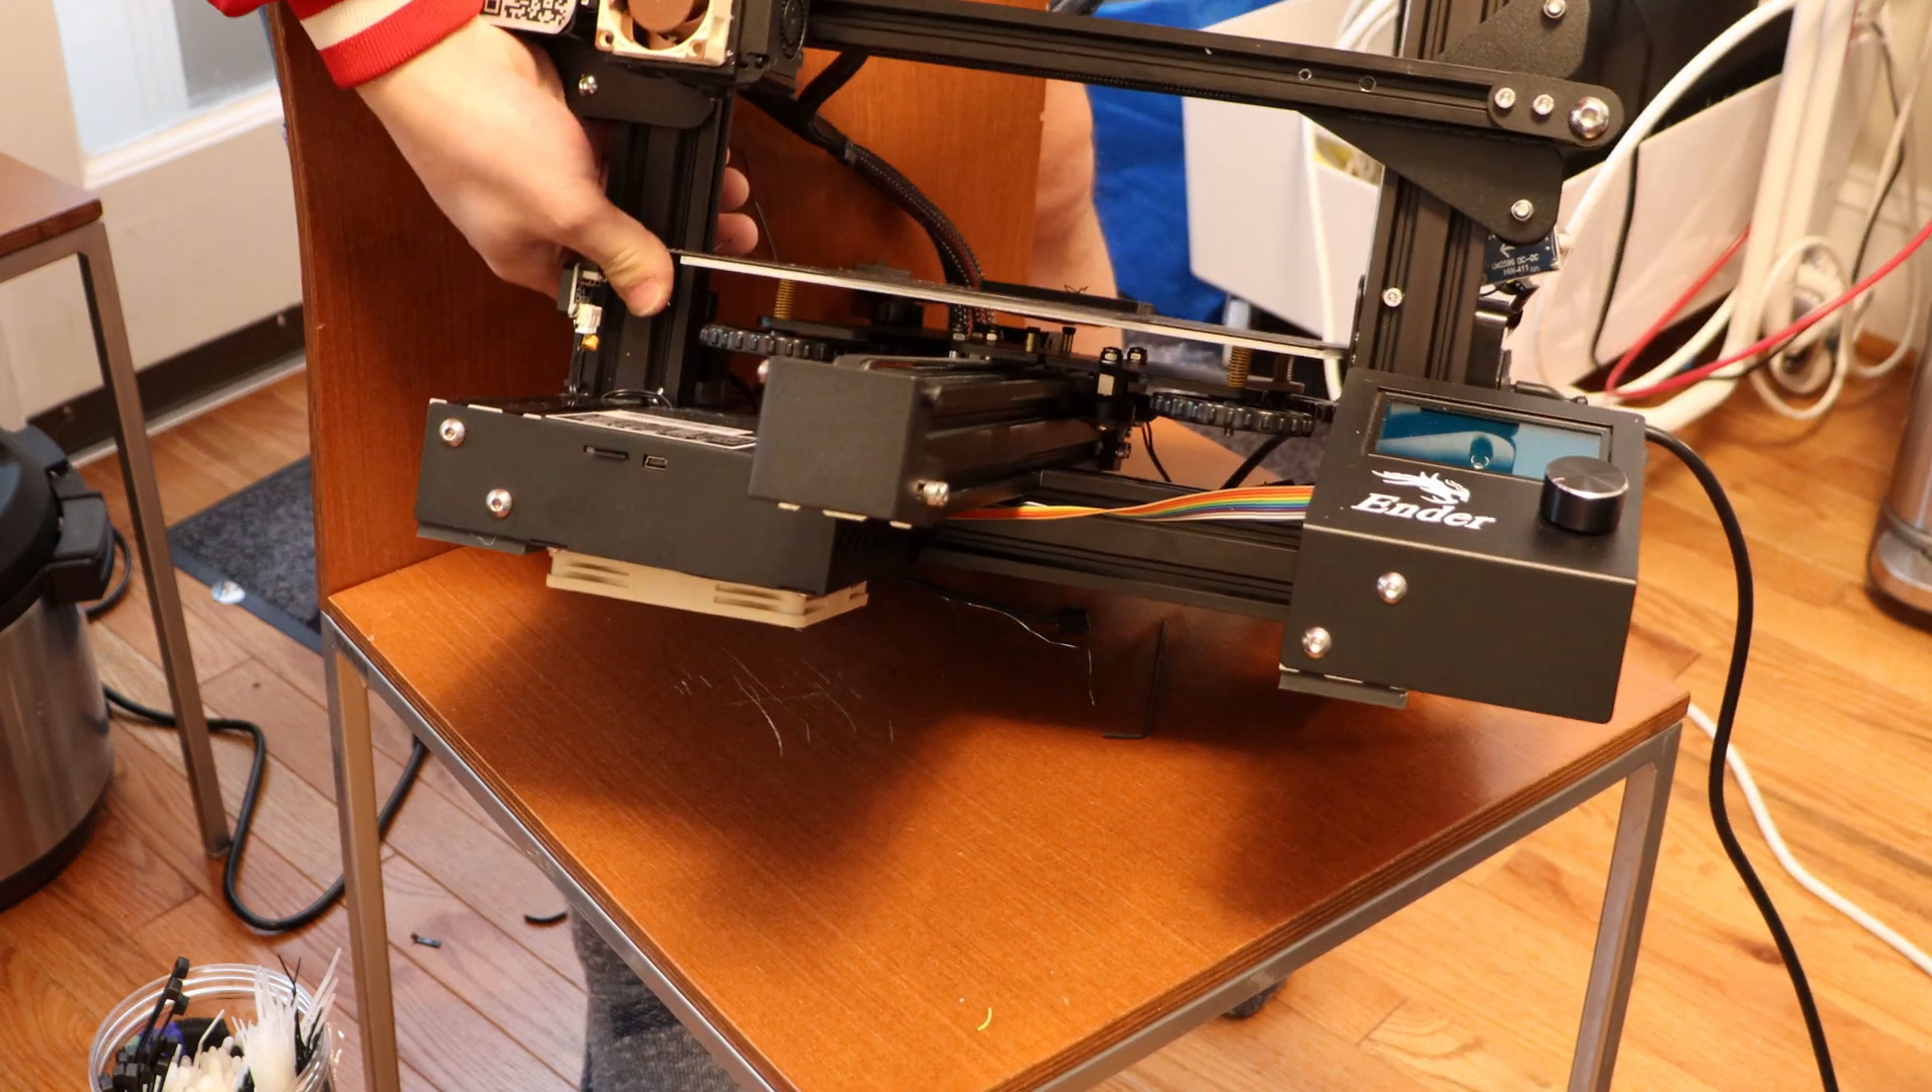You'll notice there's just one thing a little funky here. And that is my motherboard fan sticks out beneath the bottom of the machine a little bit.